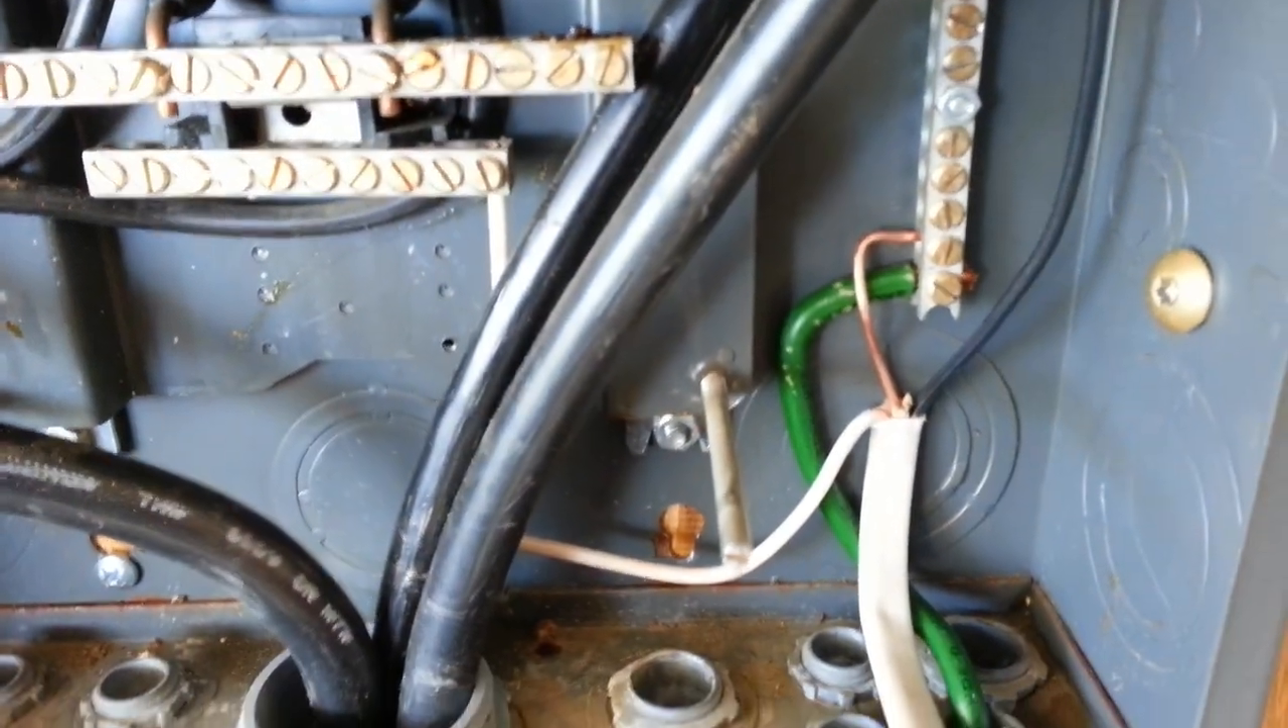Alright, so I made my connections. You can see that the ground is on the ground bus.